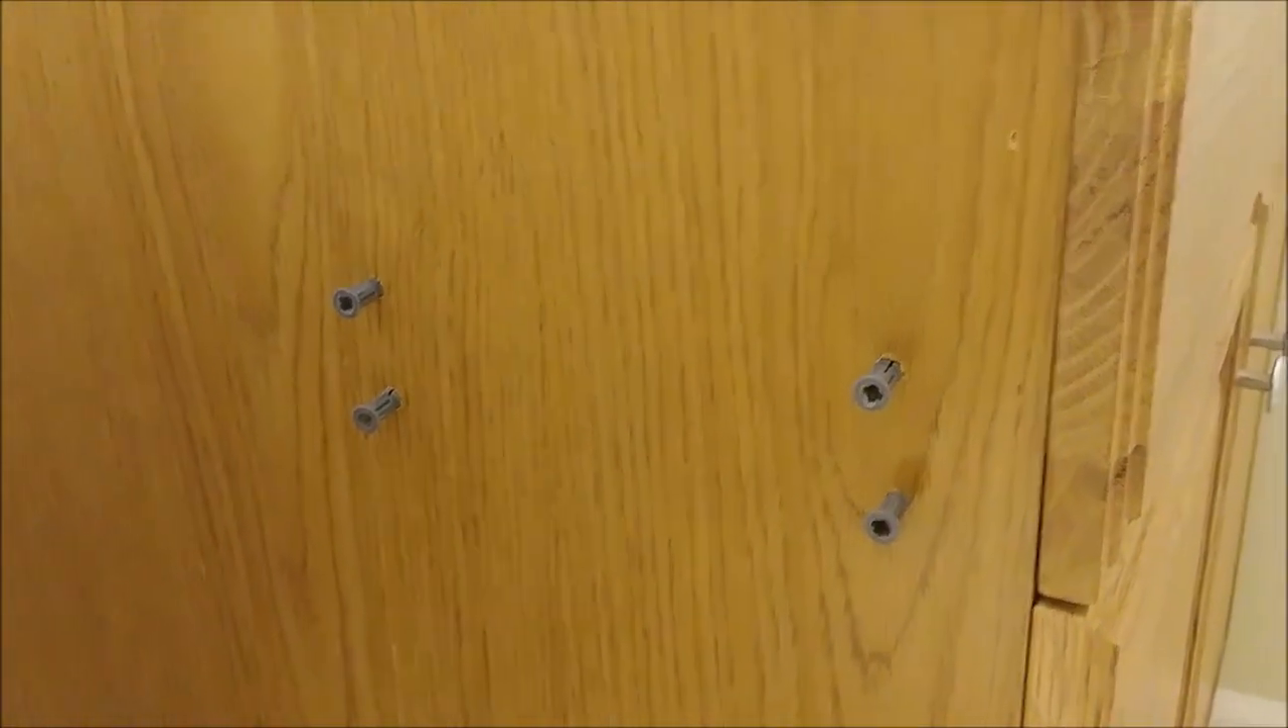So here I put four anchors here, you can see, you have to use anchor here, because almost cabinet and vanity, this wood is not really oak.